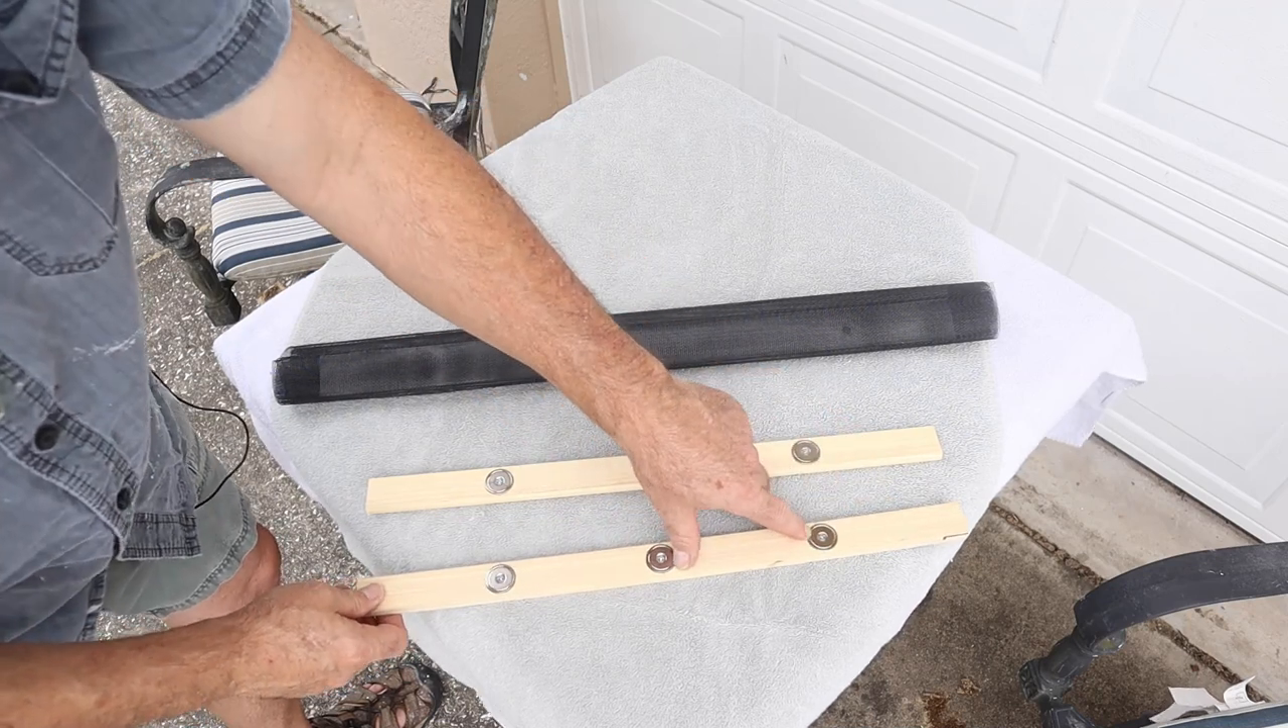What I did here is put these three magnets in.